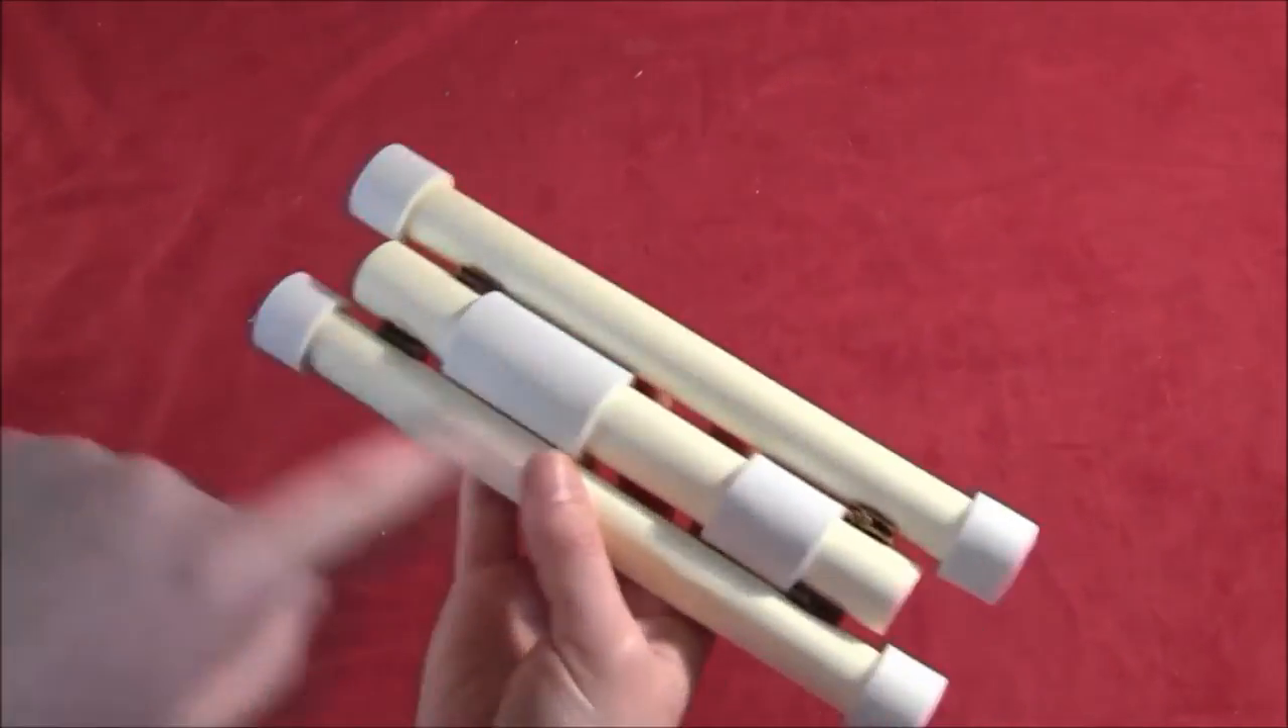So you can see I got two pieces in the middle, a little bigger, and then one on each end of the smaller cylinders.